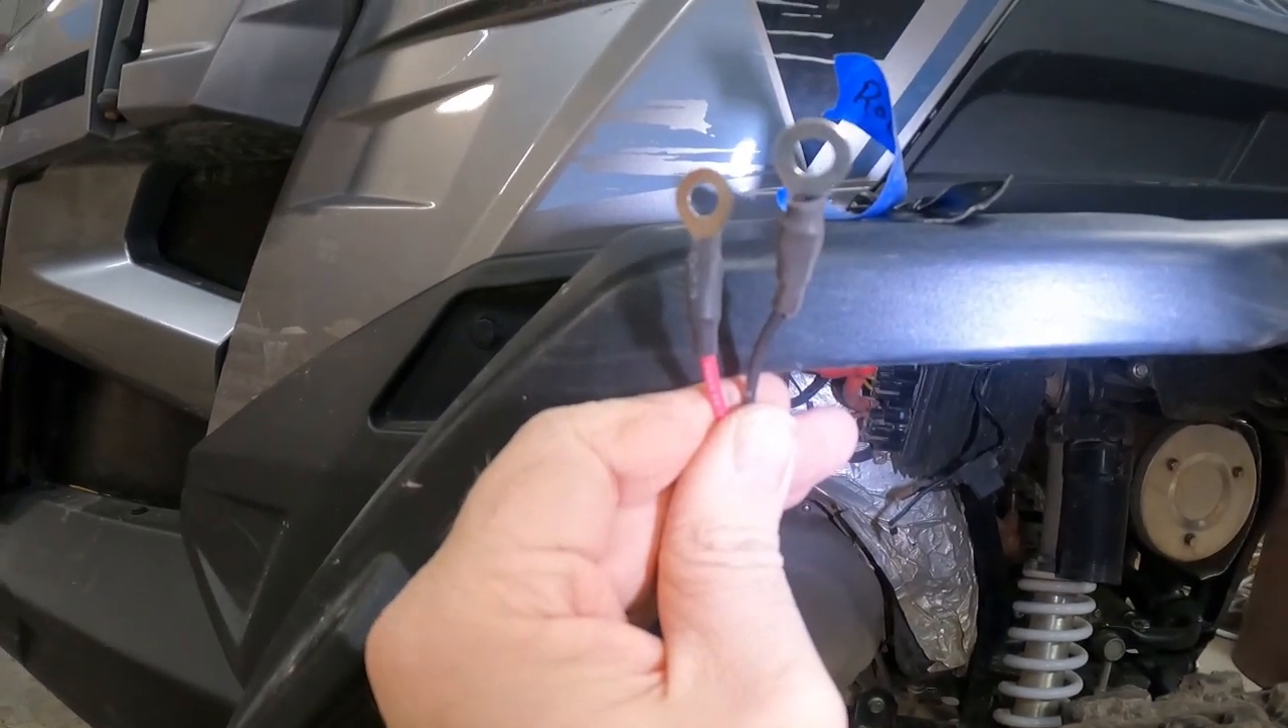Alright so I went ahead and put some ring terminals and some heat shrink on my power and ground wires.